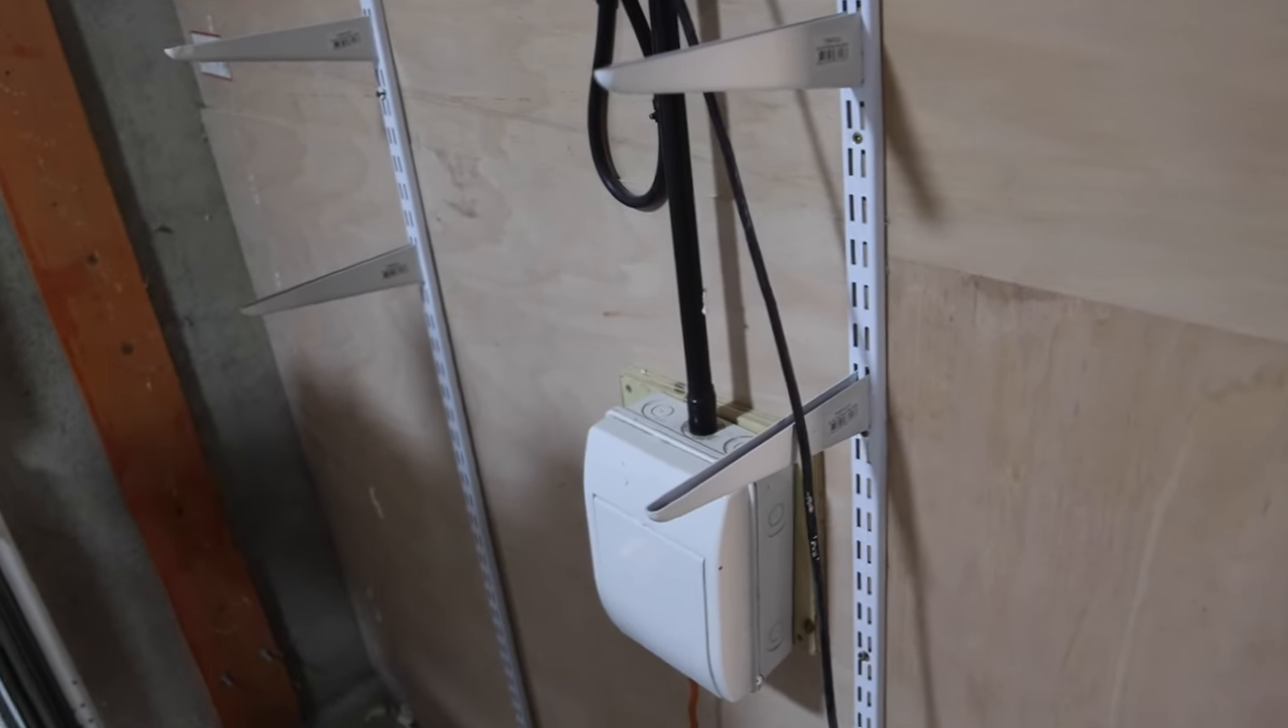Um done a lot of um expanding foam in the top part there above the door and I'm just waiting for some brackets to turn up to finish the shelving unit that we've uh sort of semi built here.